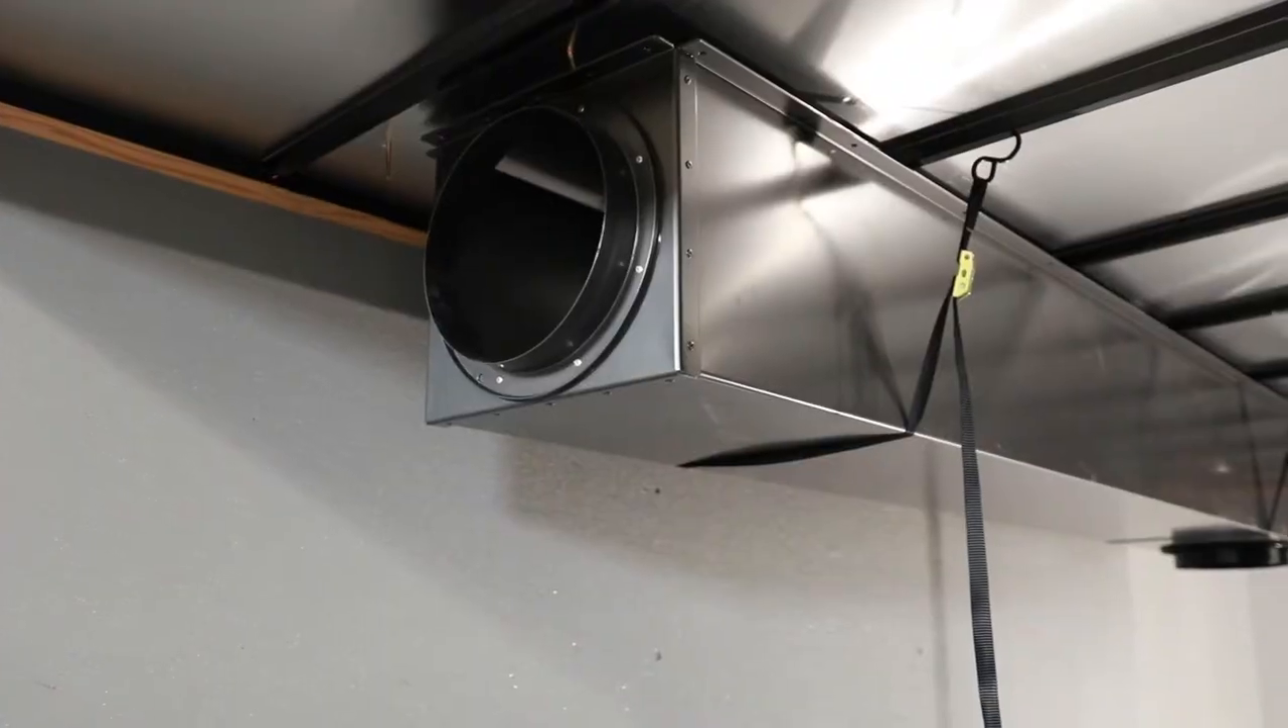Okay so we've got our plenum situated up here now it's just temporarily put in there because we need to mark out our ribs to make sure we can cut those out and sit up flat against the roof.